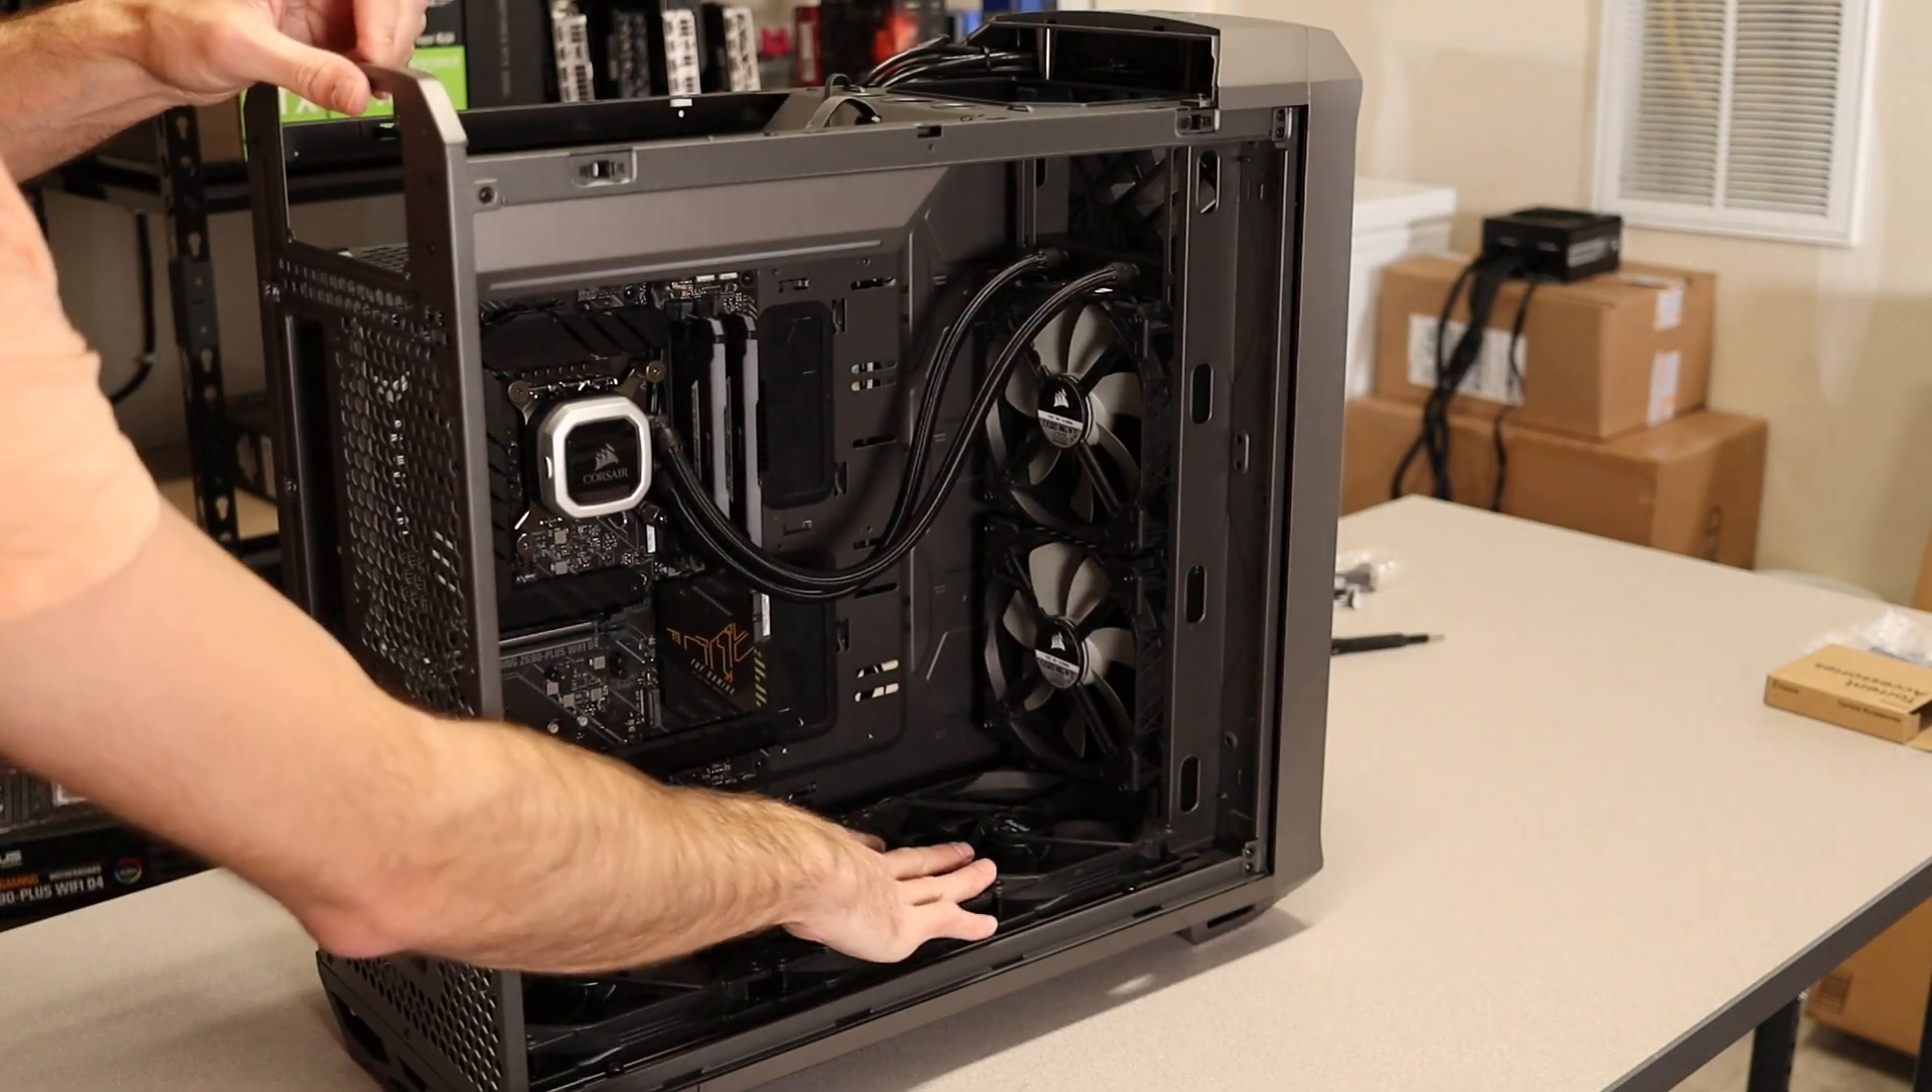As you can see, the radiator is mounted in the front now.